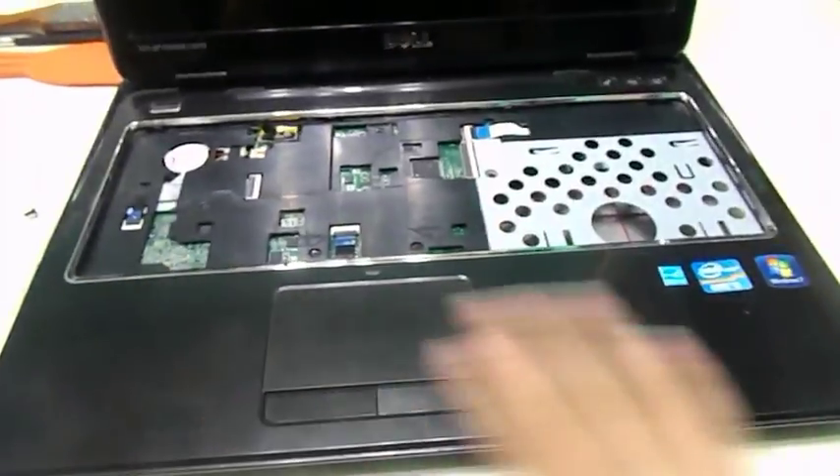Now, as you see right here, the keyboard is gone.